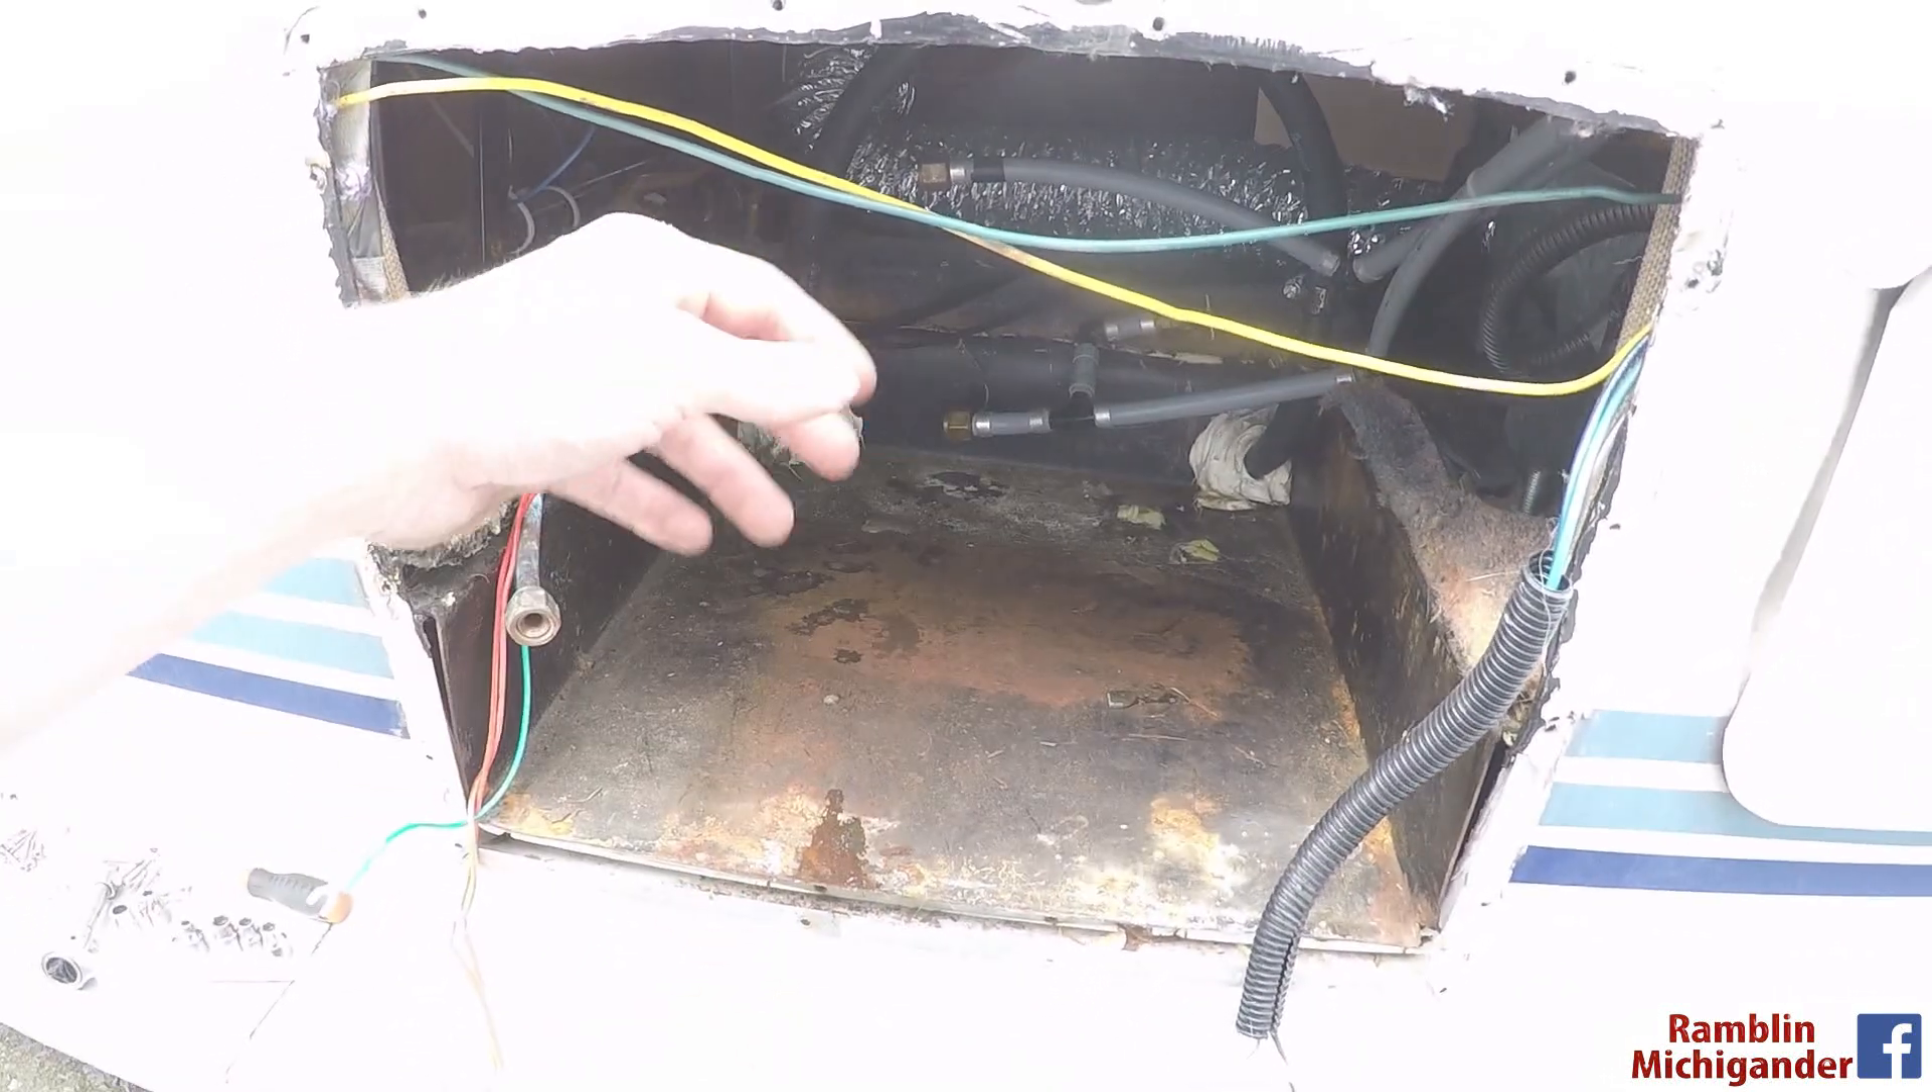Okay. The old water heater is out.